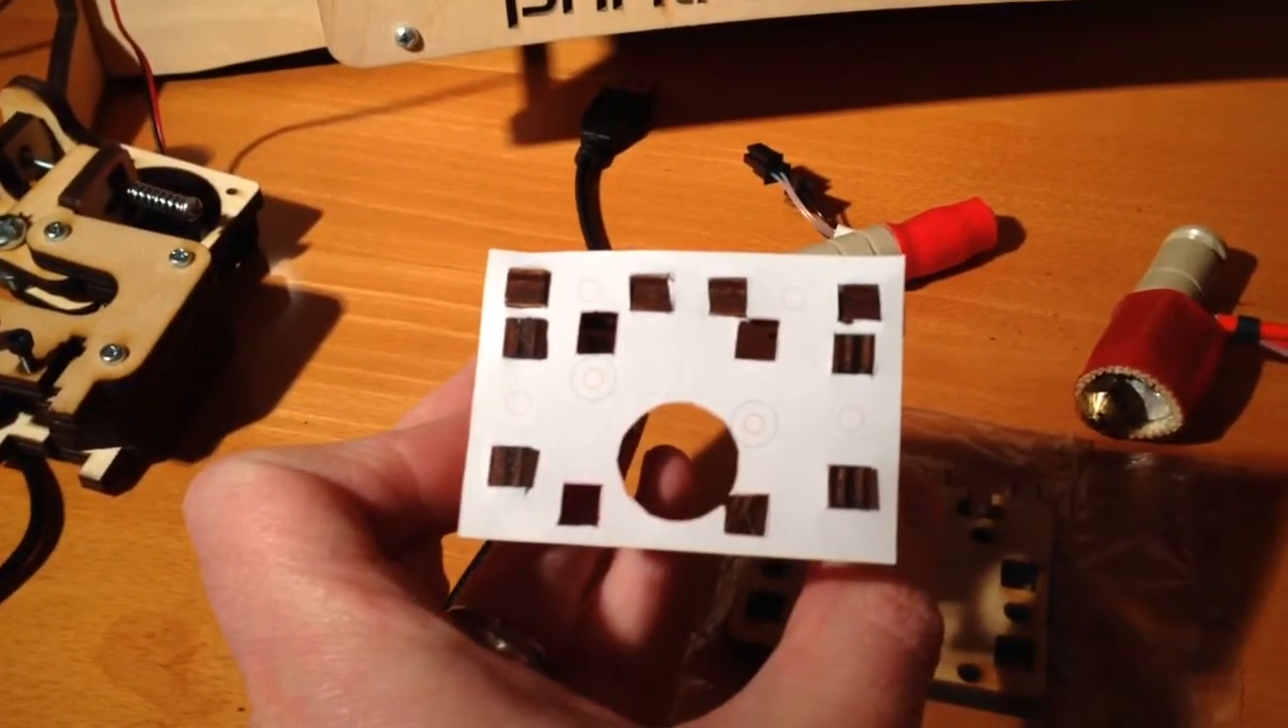You can see I didn't cut out any of the screw holes but I cut out all of the plate holes.